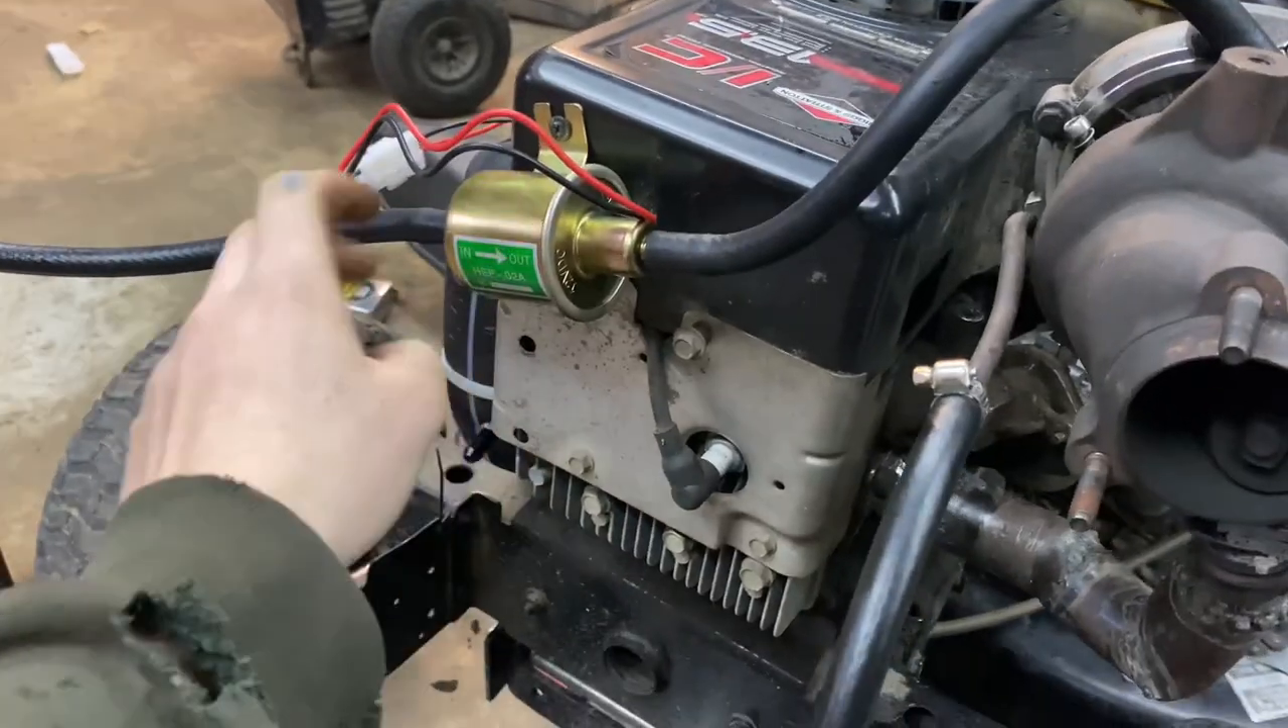This pump's wired up. It's all good to go.